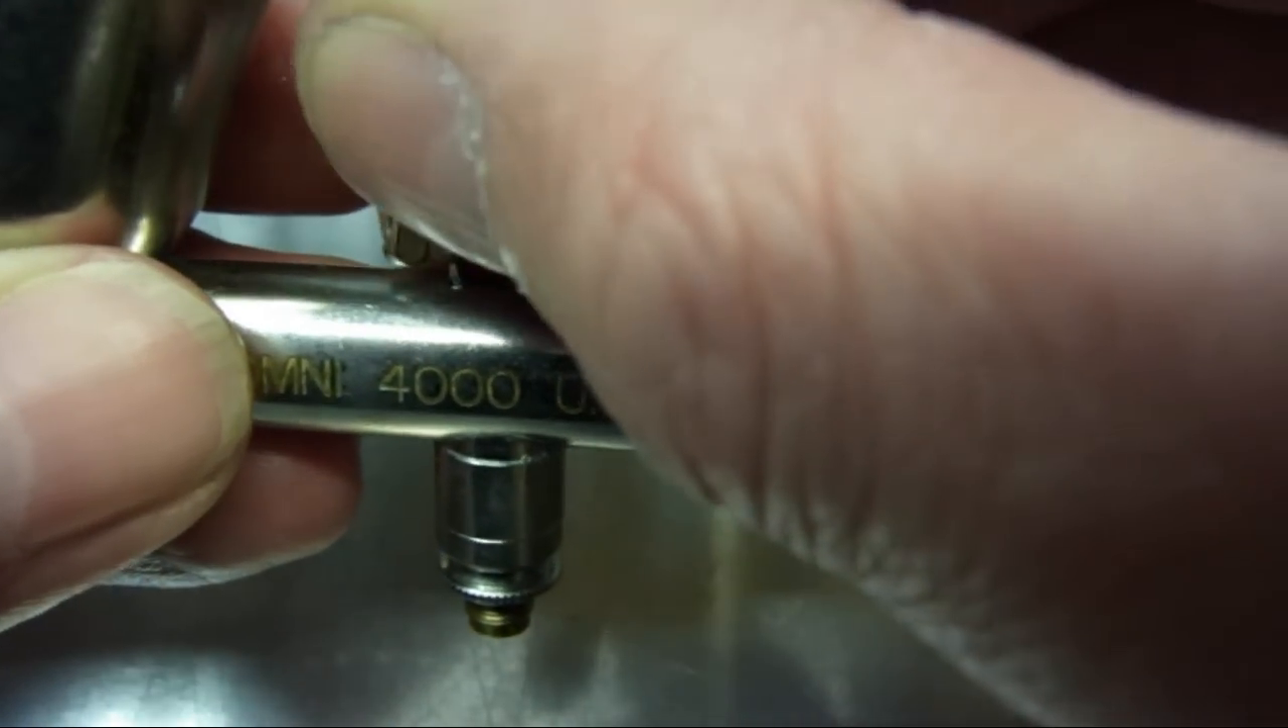That's the air valve assembly put back on the airbrush and then we can just relocate the trigger.